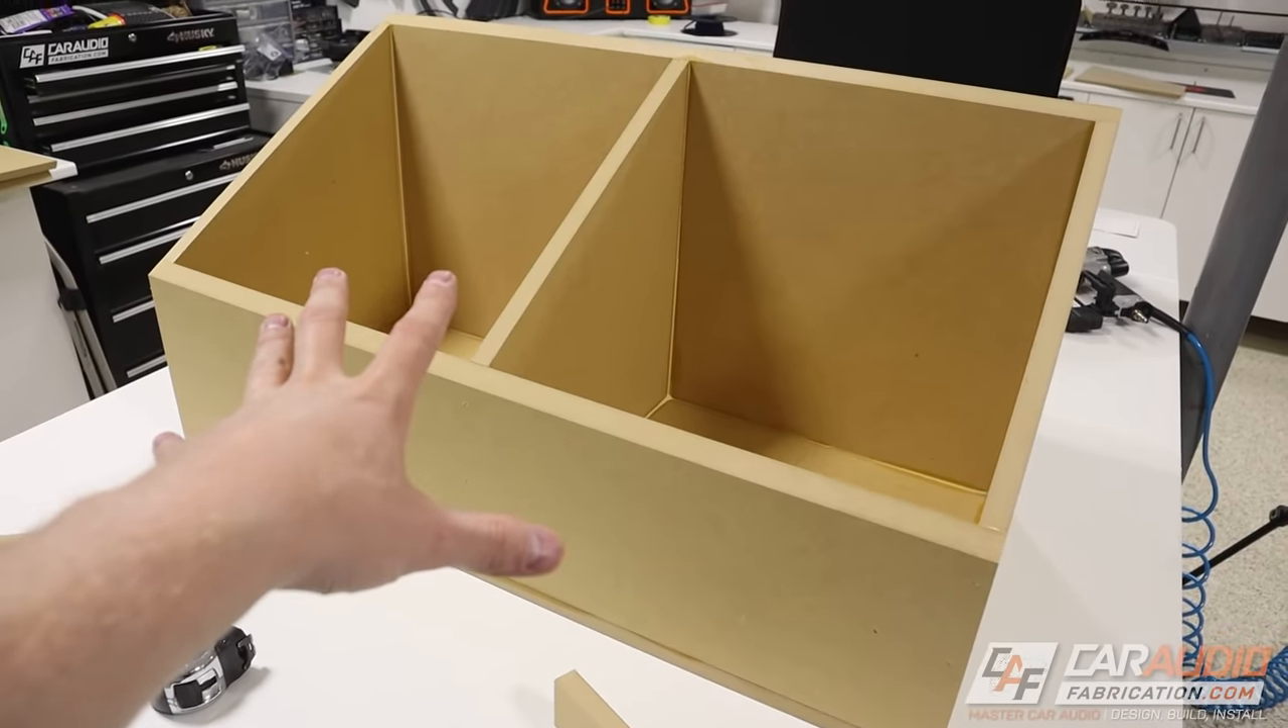So now I have the majority of the box assembled. I still need to add the baffle where the woofers will actually mount.